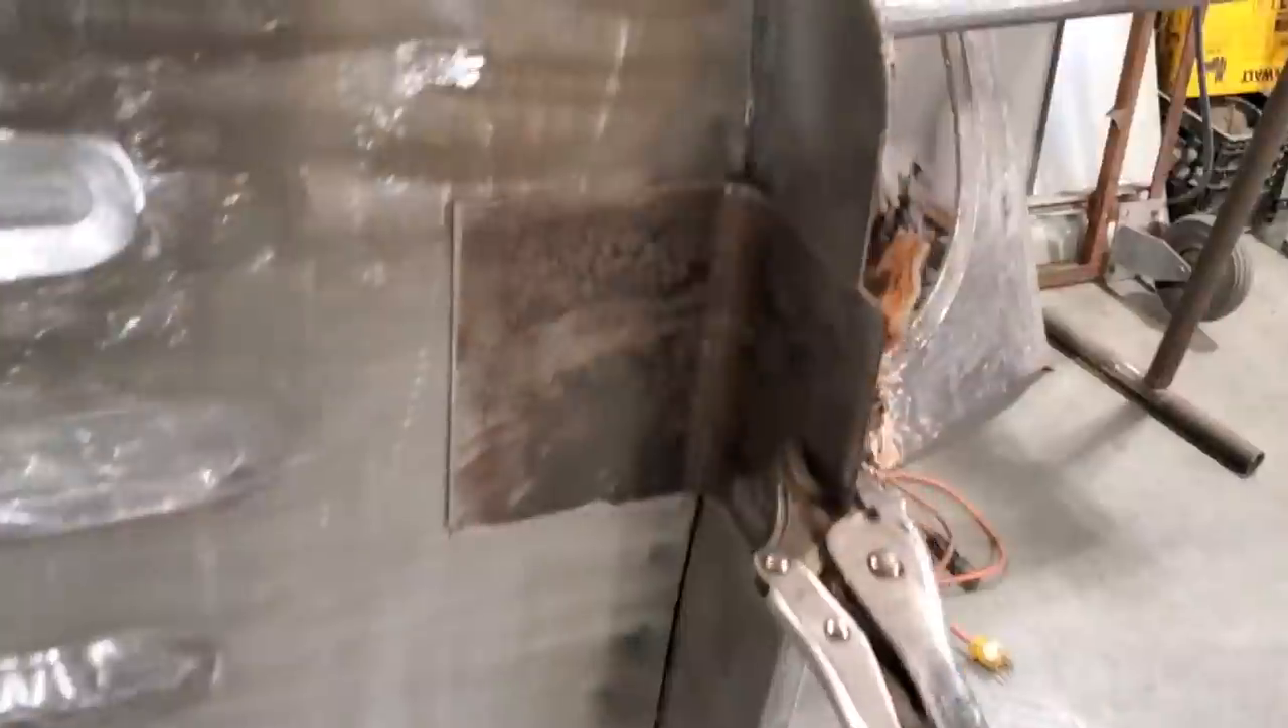I got a clamp in place.